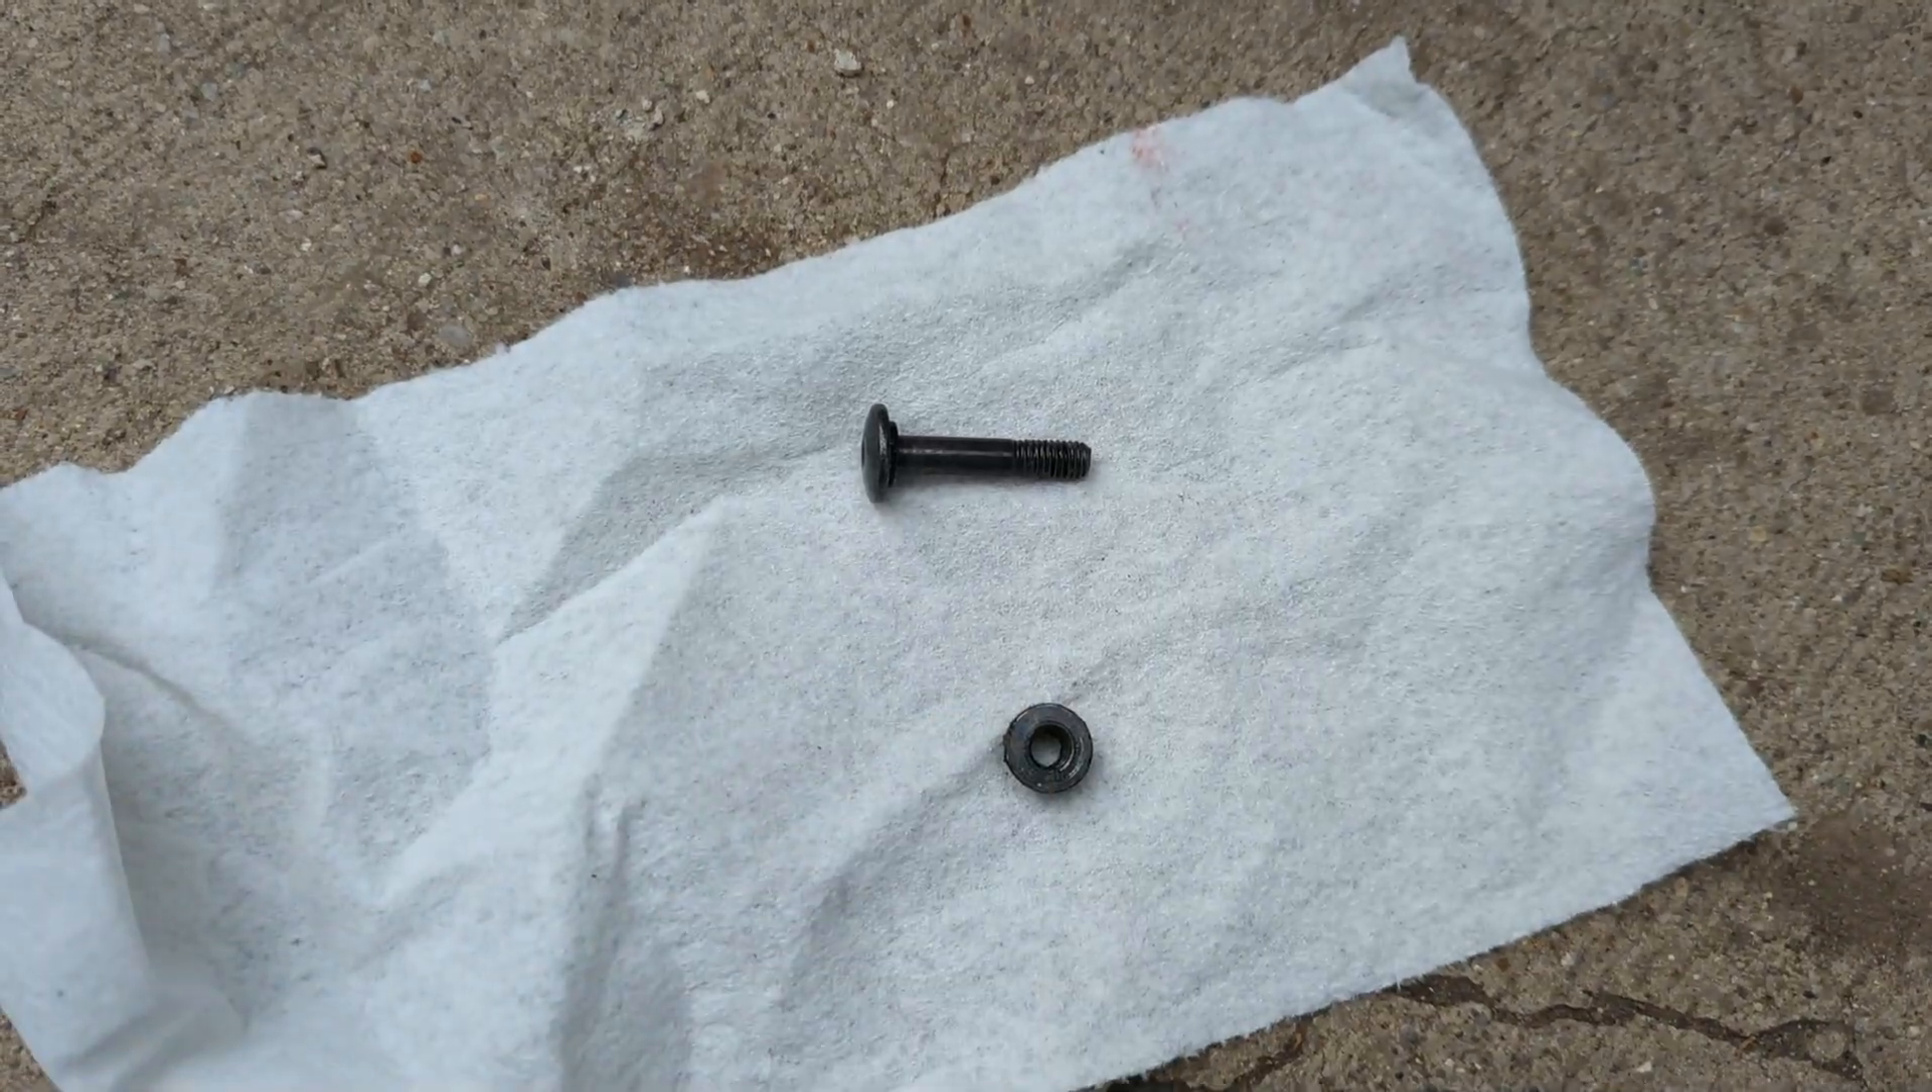Got that bolt out as you can see there's a smooth surface on it as well as some threads. Then we also got the nut off.